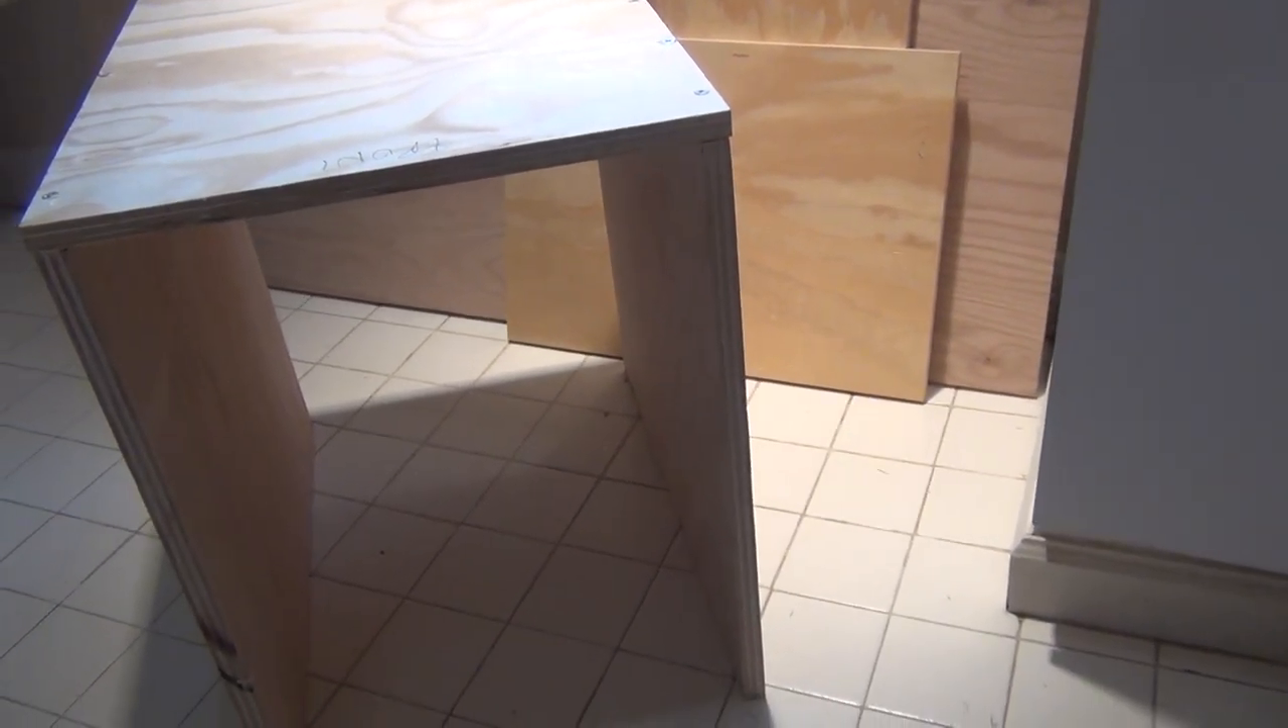Okay so here's the armature for the first cube all I have to do now is add the two shelves slide them in and then screw them on the side and we'll have one cube.